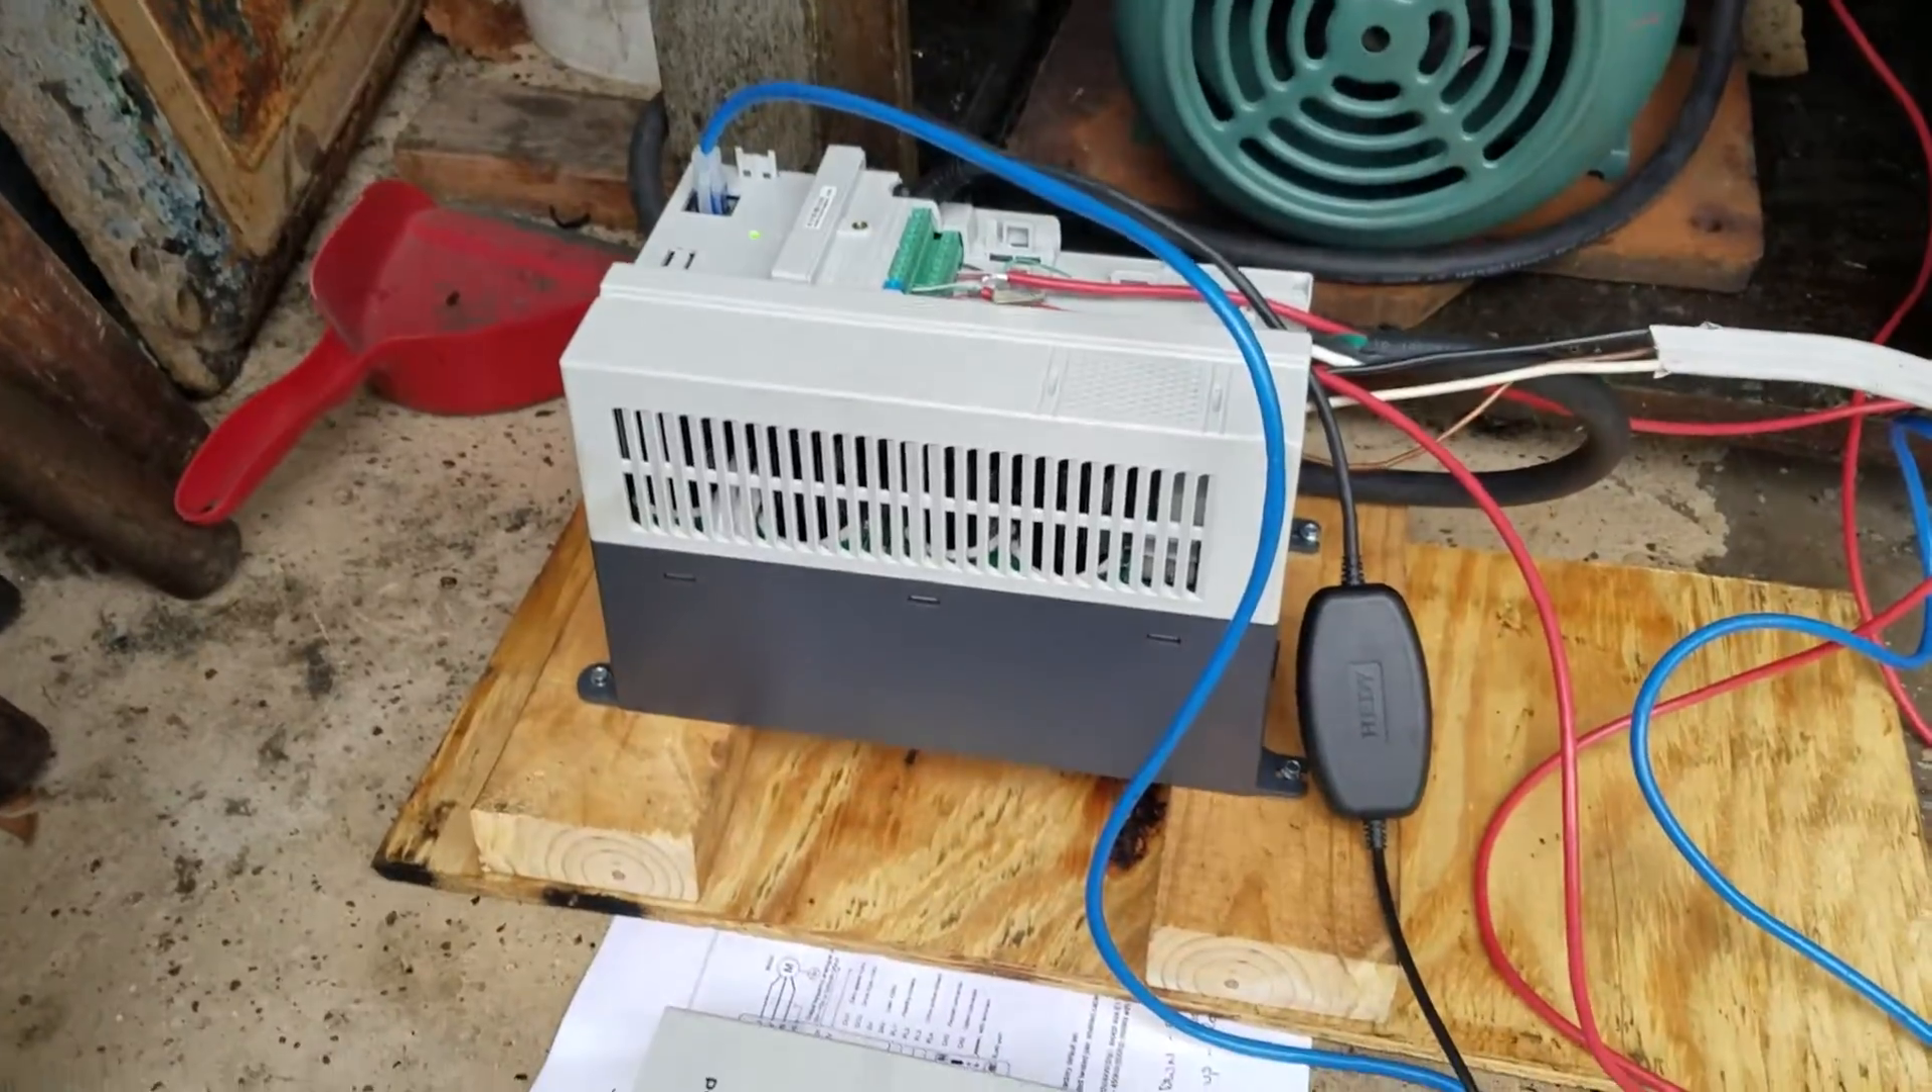There's the VFD on a very, very, very temporary wooden mount.